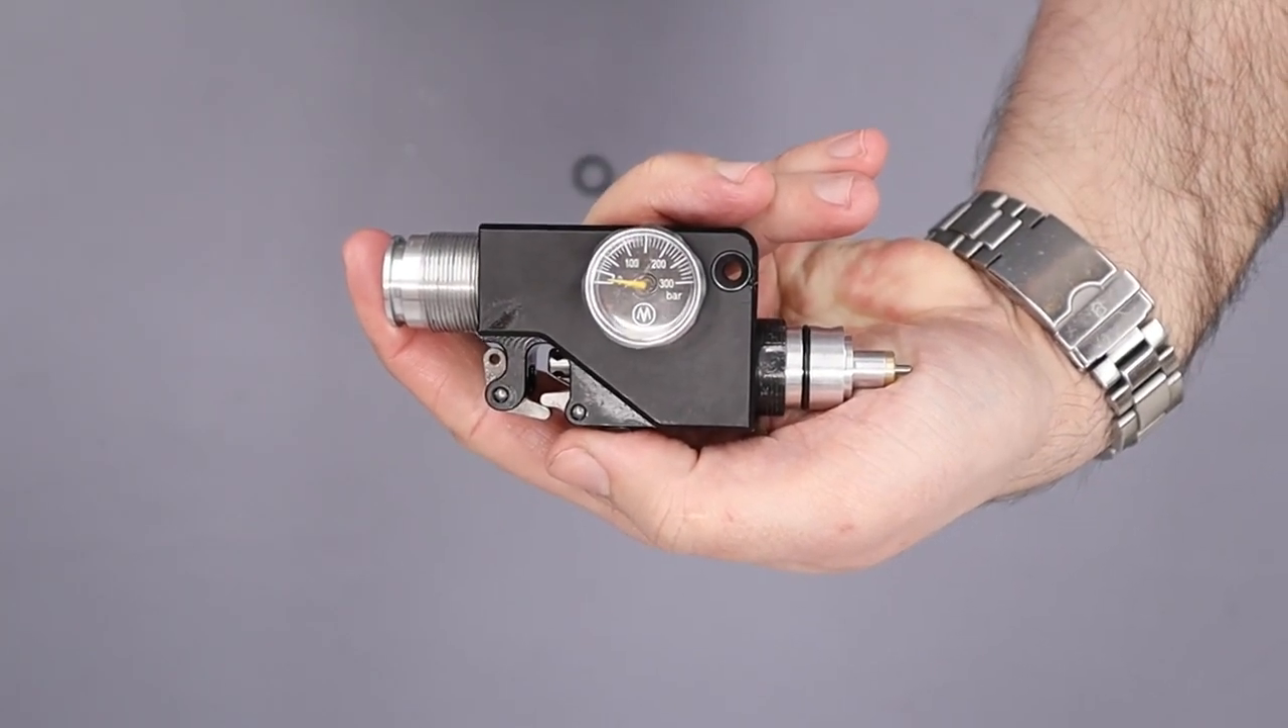I did modify my gauges slightly so that they are lined up or in the correct orientation so as you can see there the gauge is nice and lined up when it's tightened up.